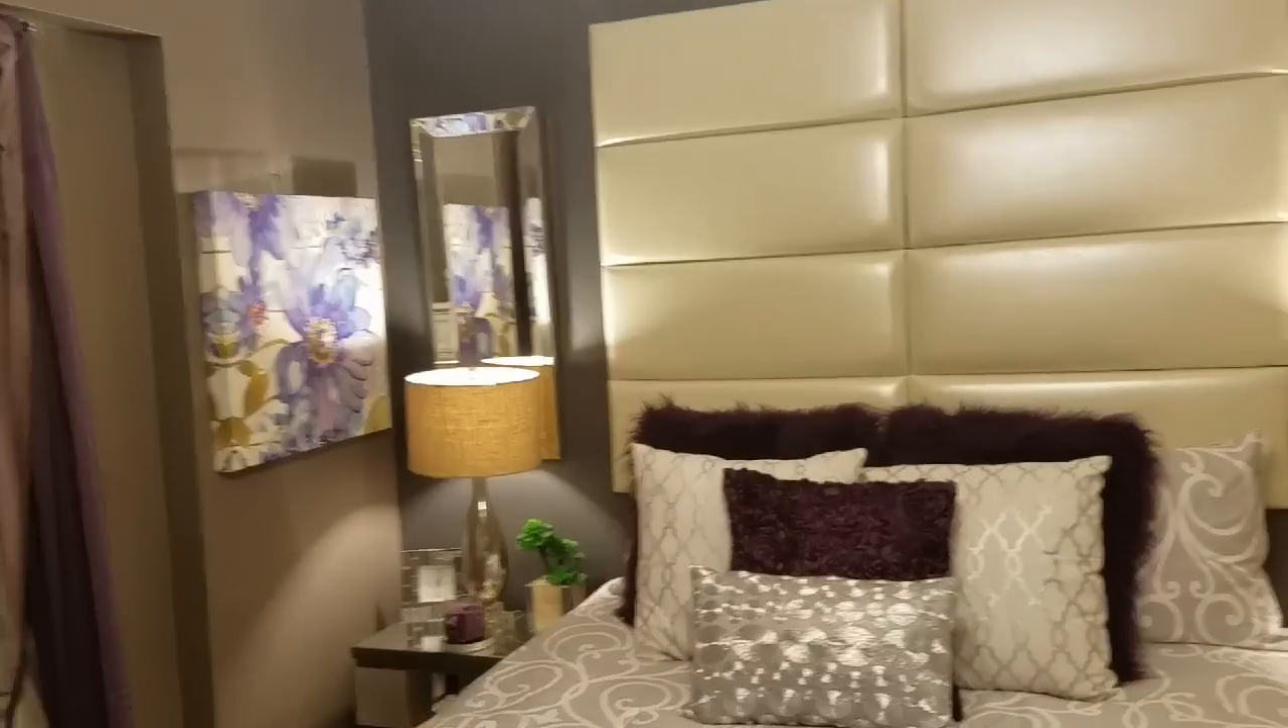So this is the finished look of the panels that was placed up of course by me.